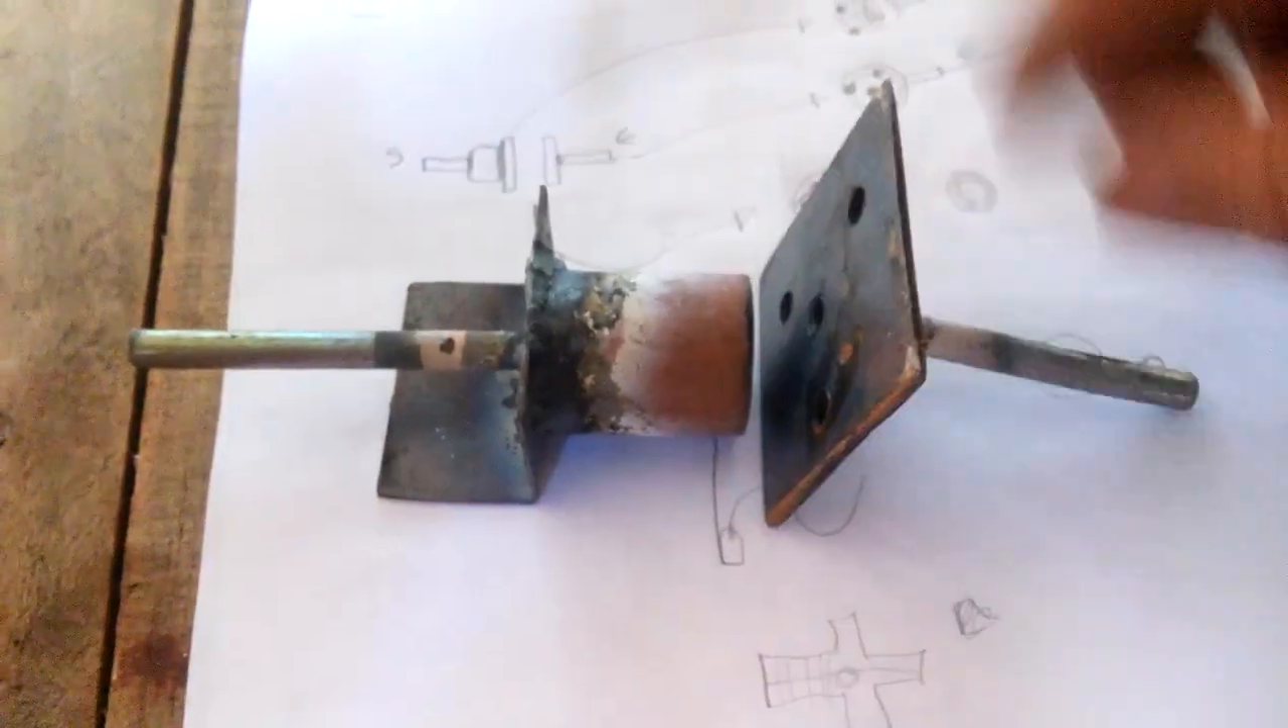Aqui ainda faltam os três parafusos.